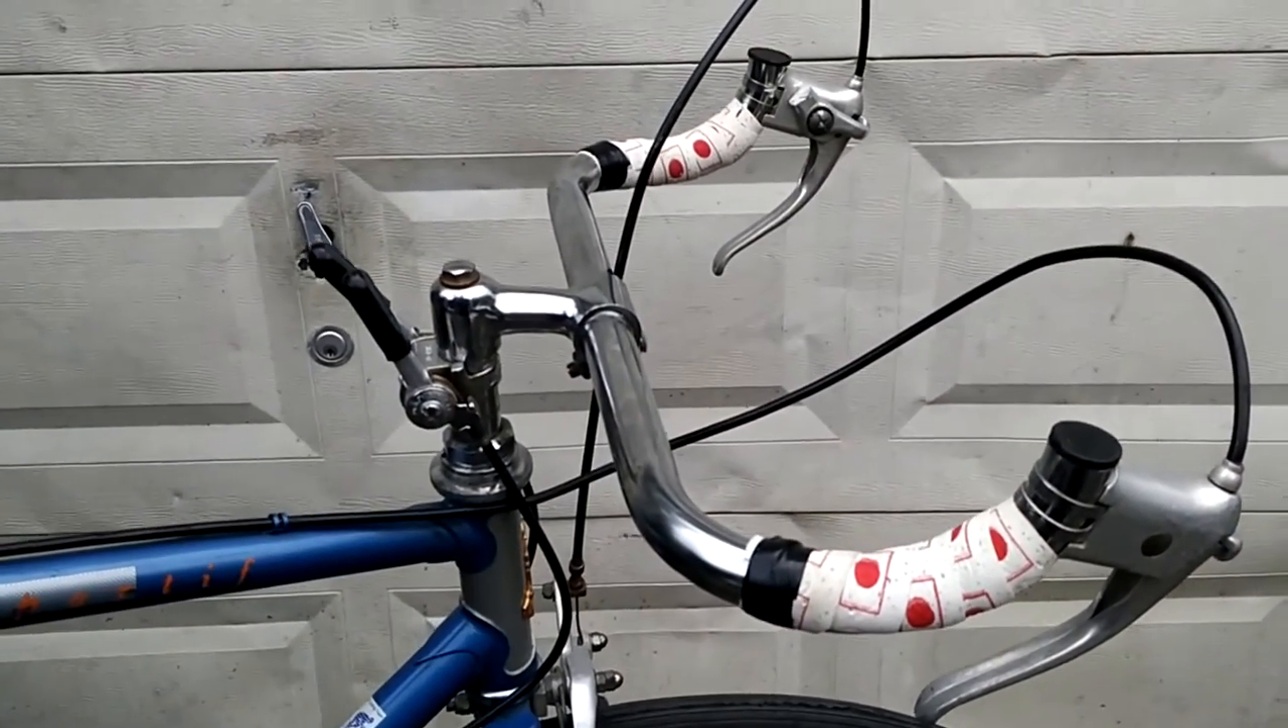And this is the end result after you finish installing the handlebar tape. This is the way it should look.